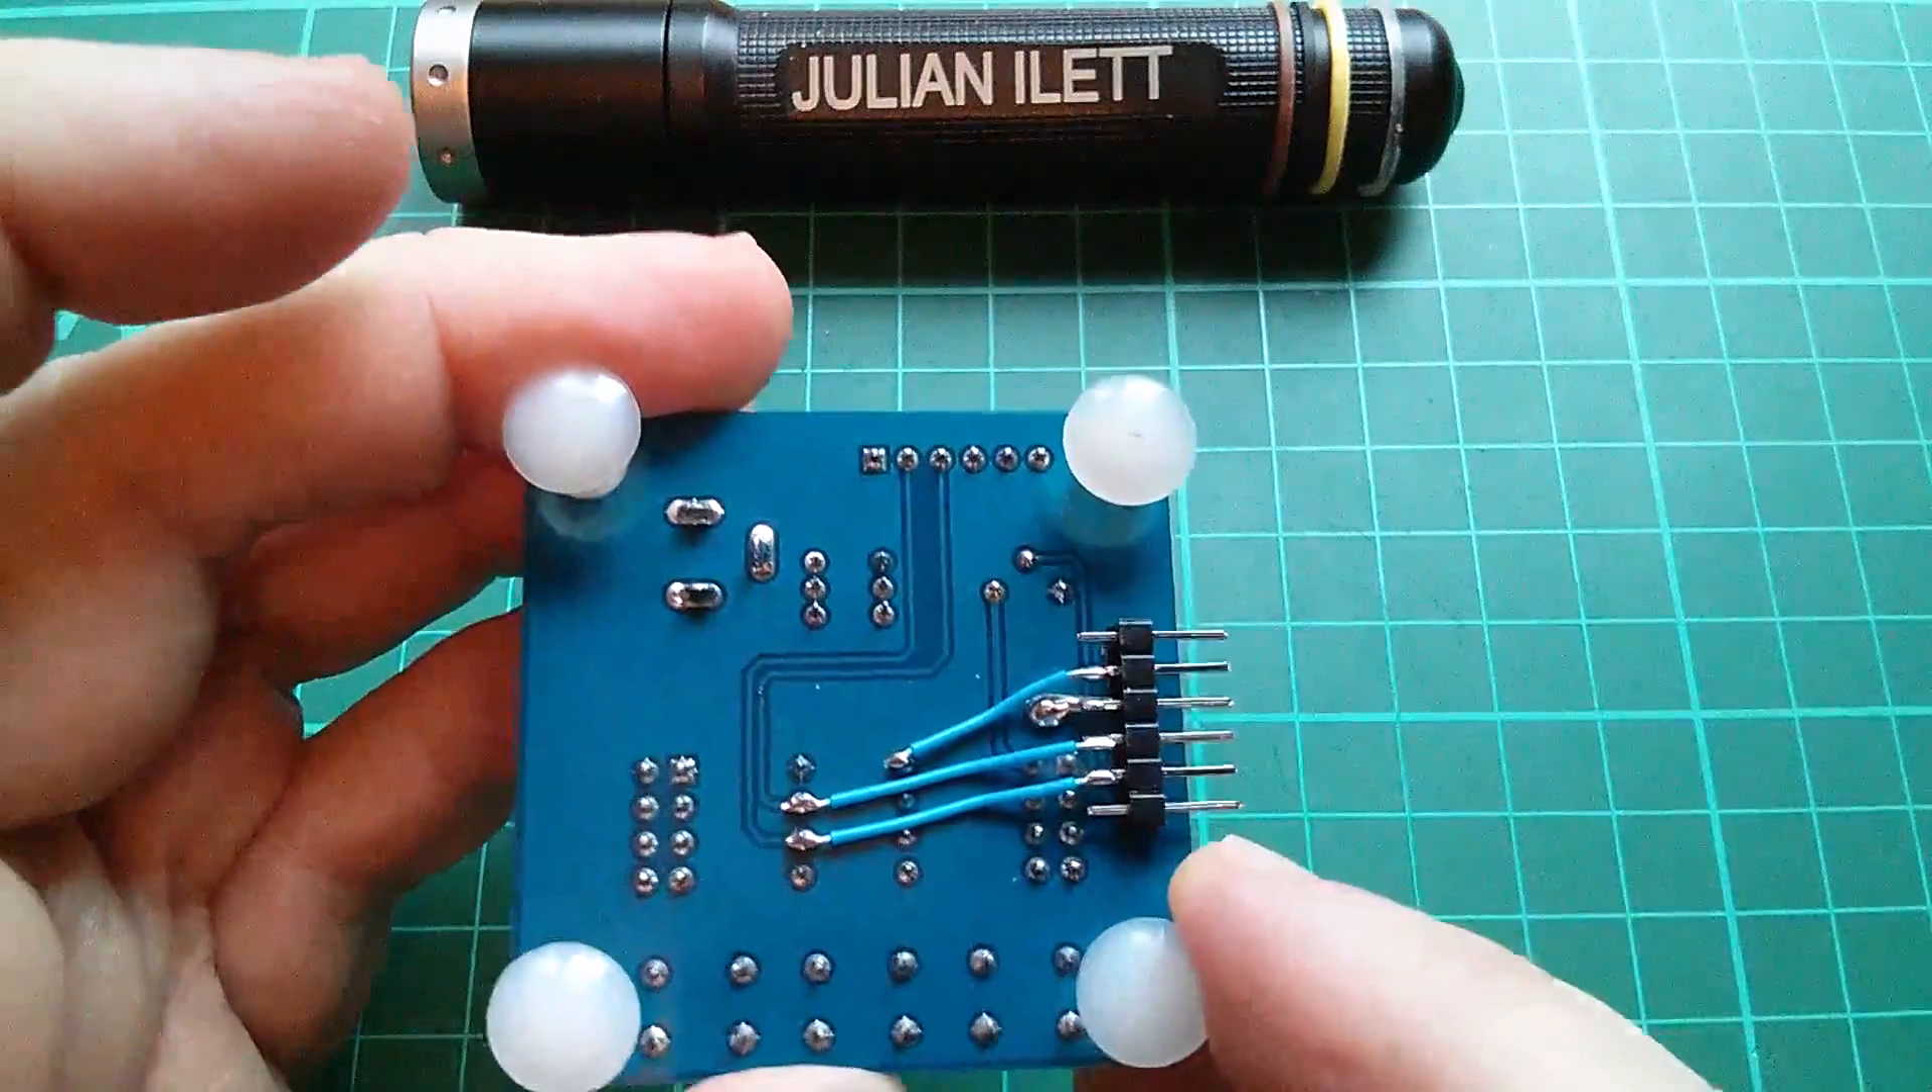What I have done is I've fitted a connector on the underside and put some mod wires on there so I won't be showing the underside of this board.